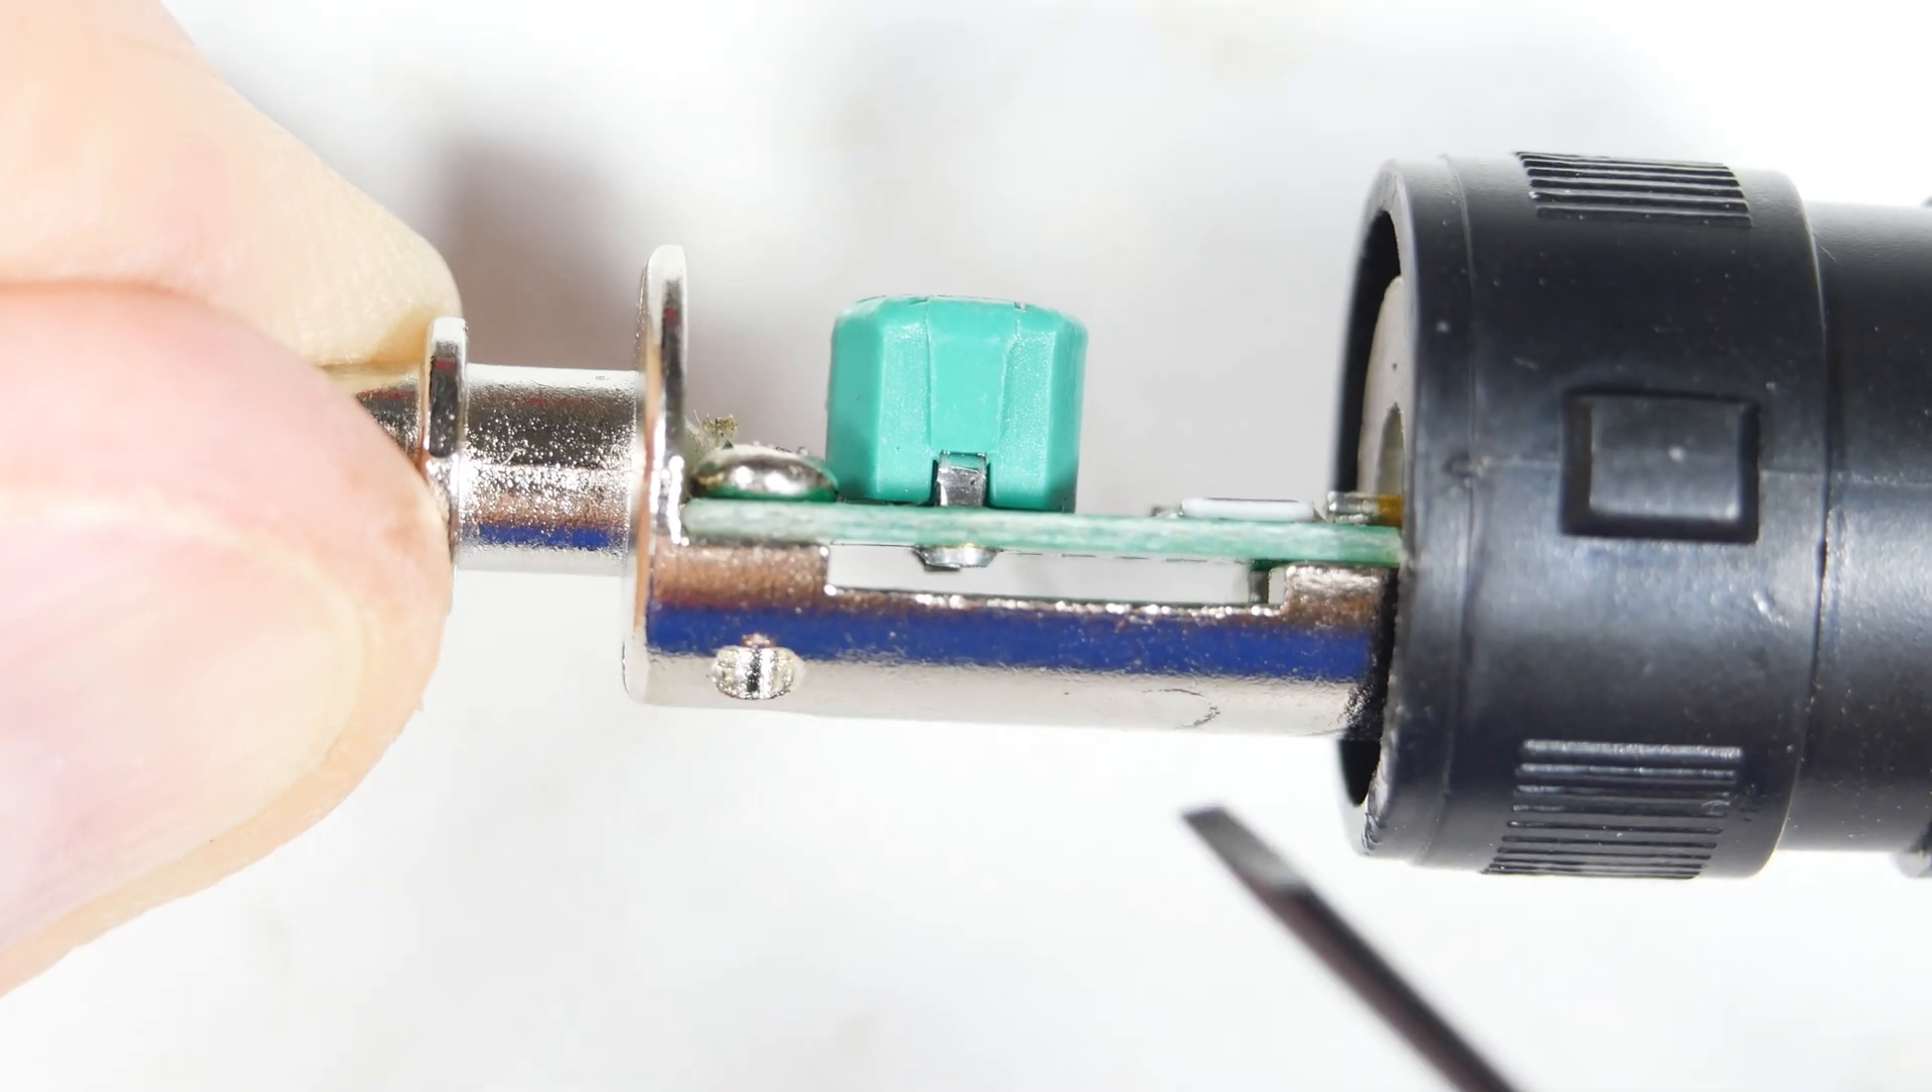You can see that we've got space we've got clearance between bnc connector and the bottom of that board.